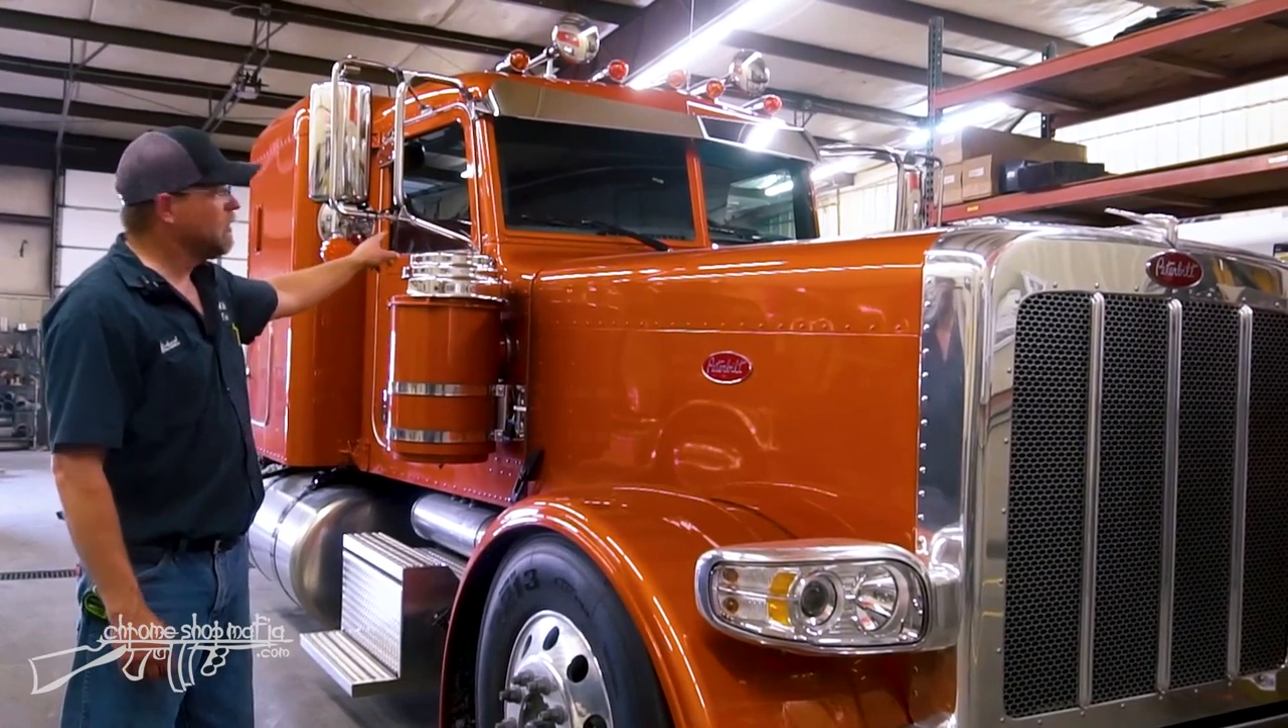We've got our visor mounted.